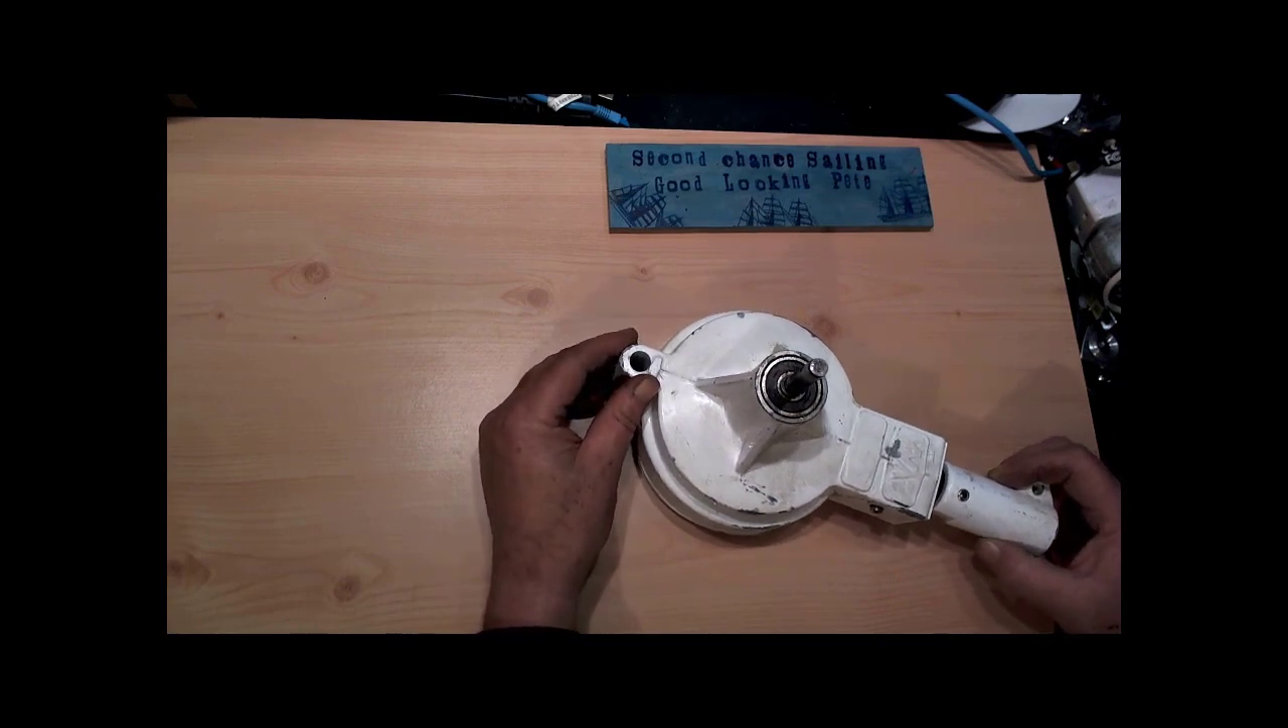As you can see we're down to the bare unit now I've removed the blades.